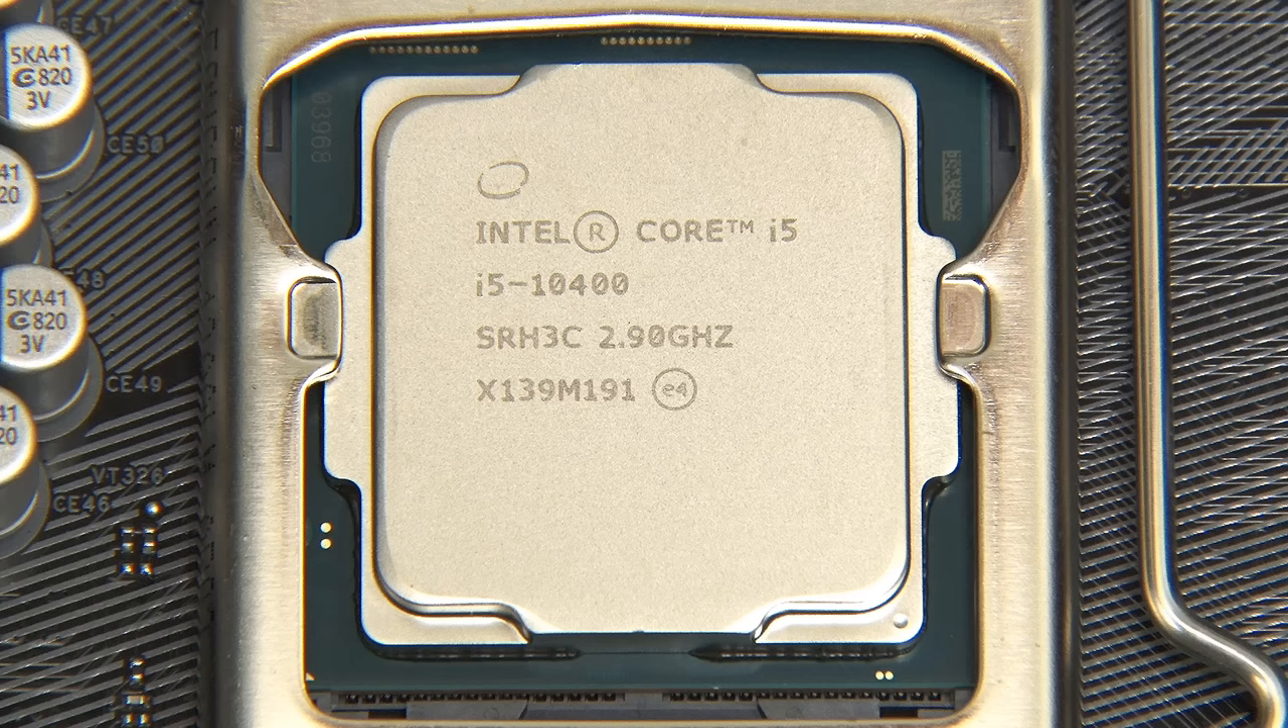And there we are. We have fitted the new i5 processor.